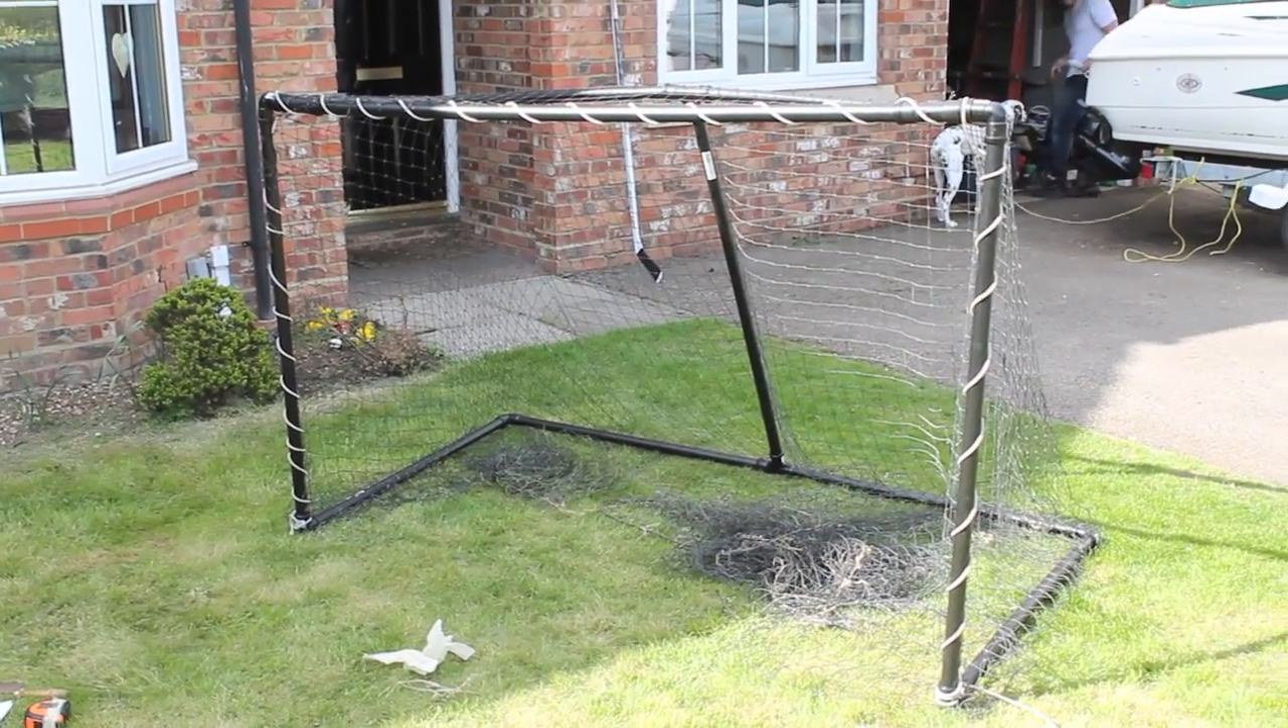You can see that we've just threaded some cable through the net and around the tubing to keep the net attached to the goal itself.